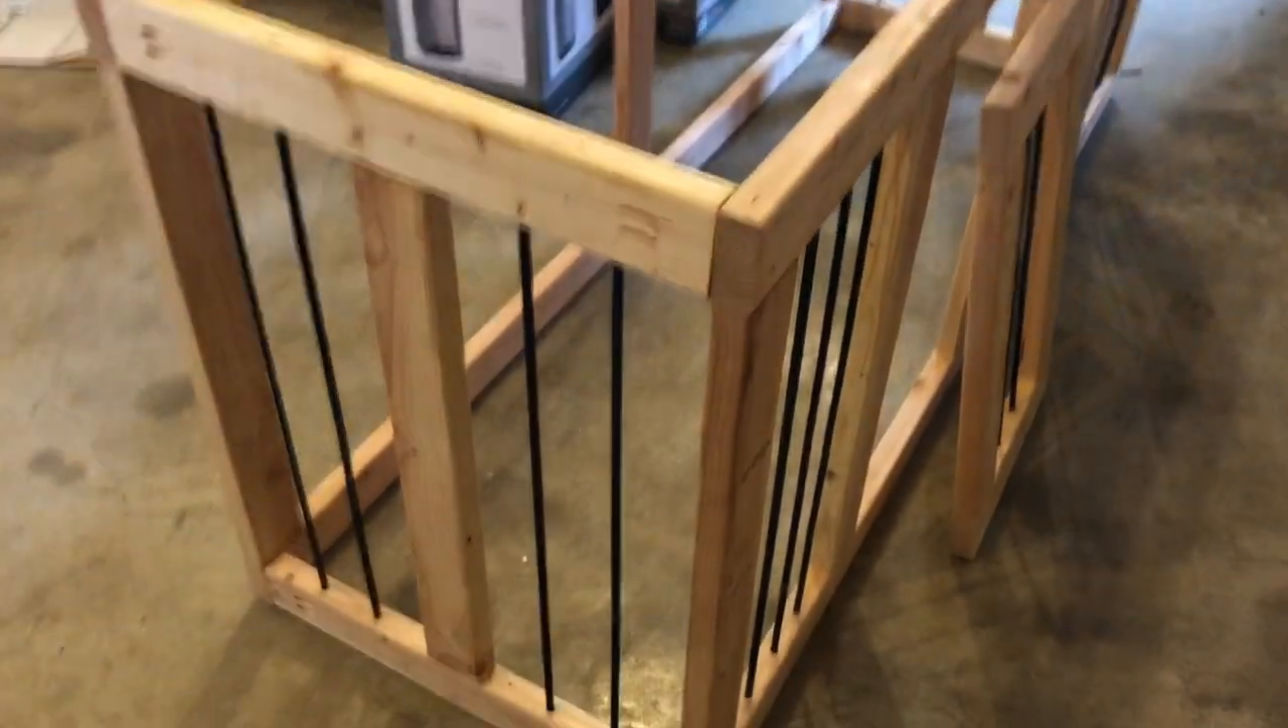We got both the sides on basically it's all framed out and ready to go.